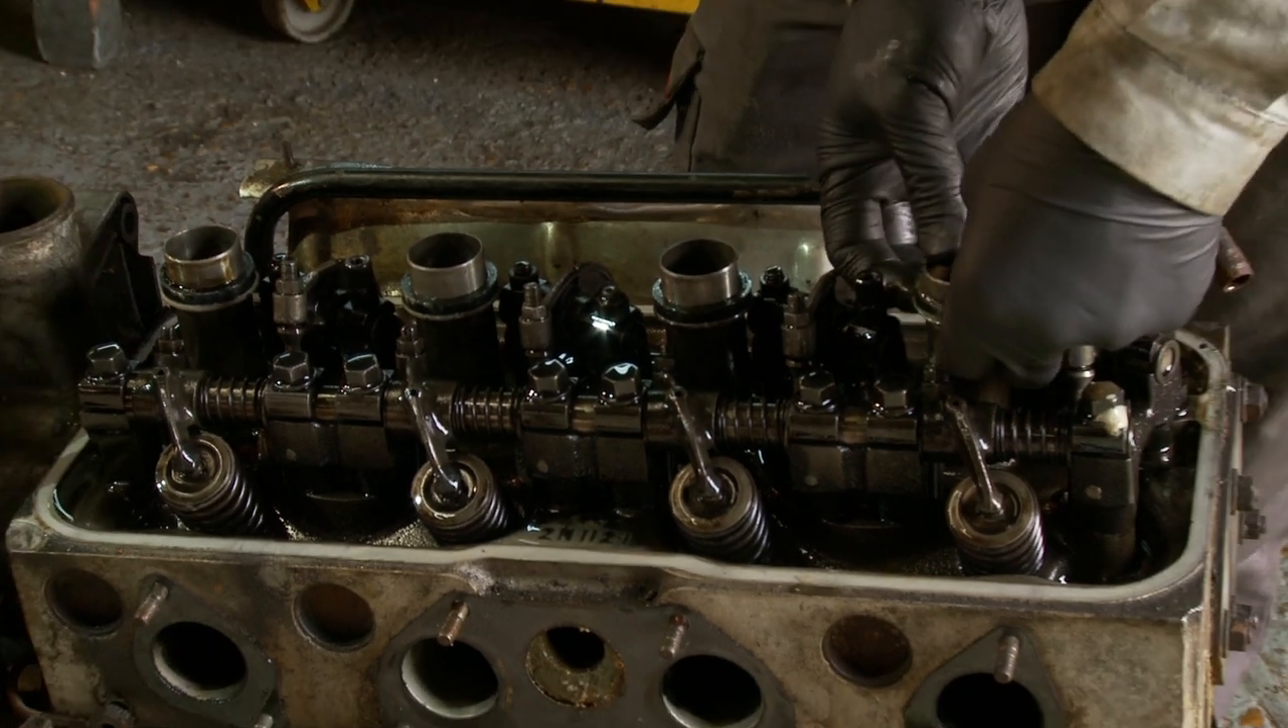So now, we have the valve gear exposed.